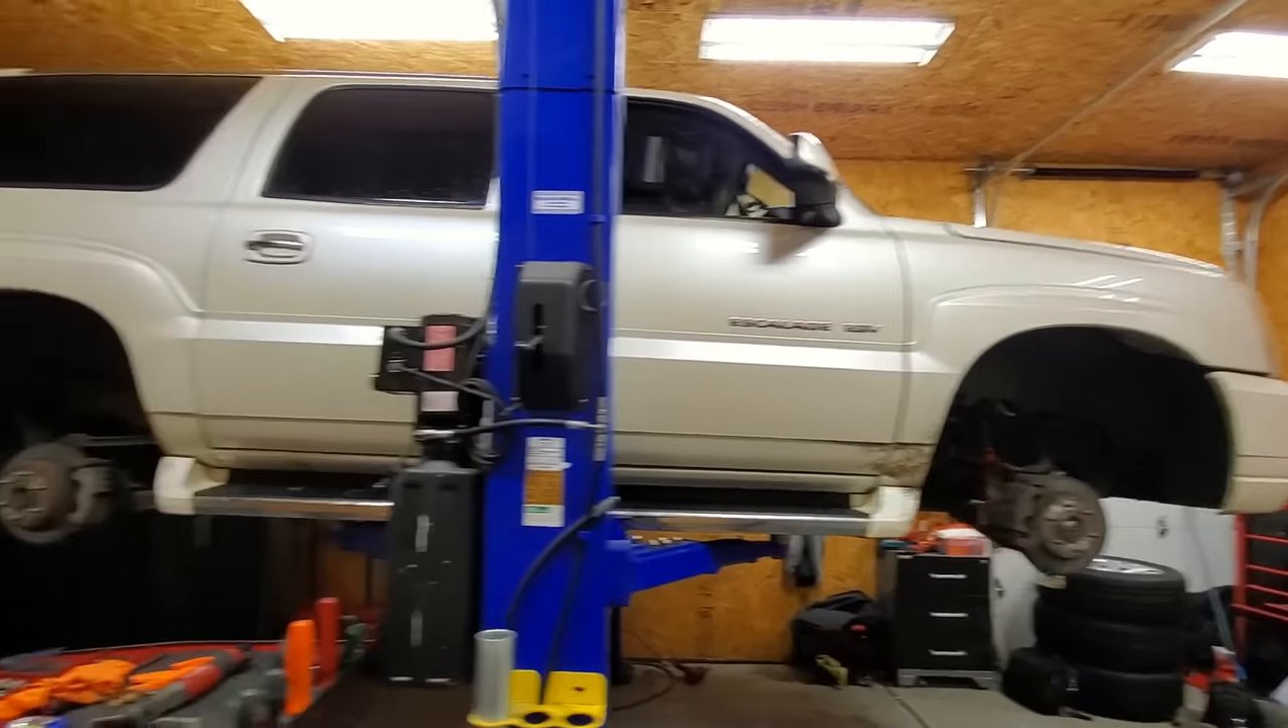The Escalade is up in the air. Wheels are off, ready to rock and roll.